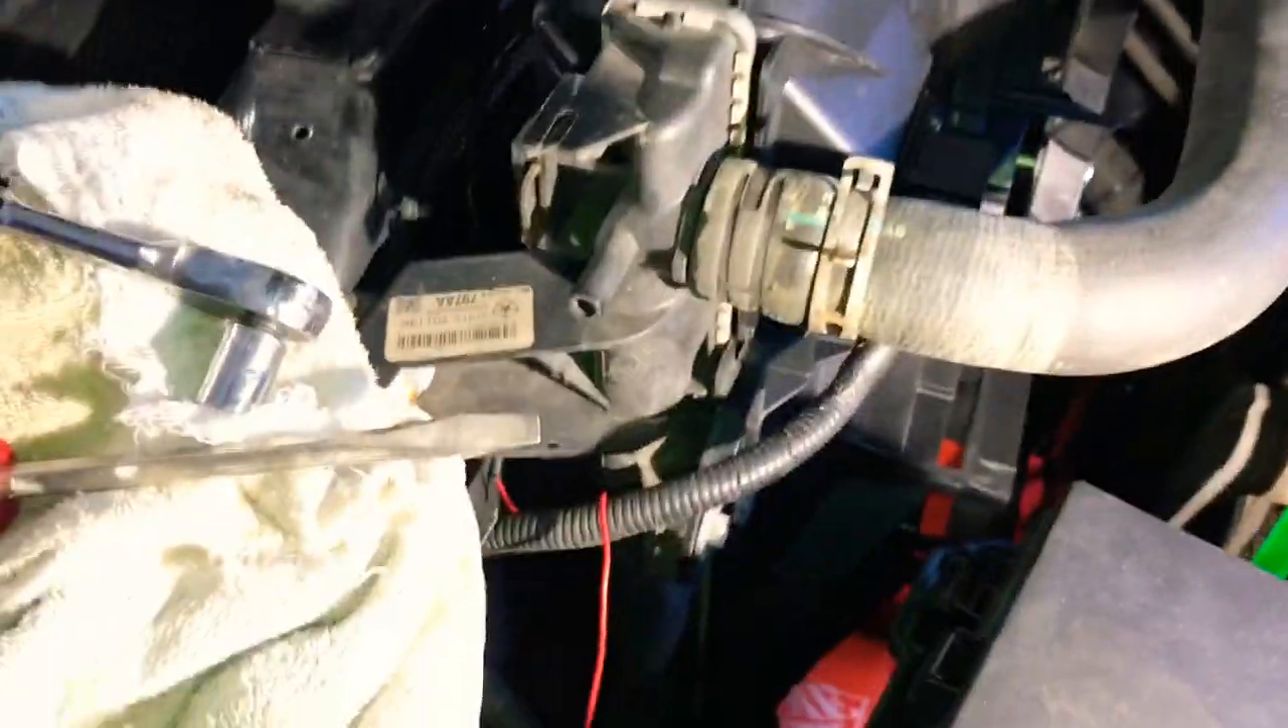So the hose is in.